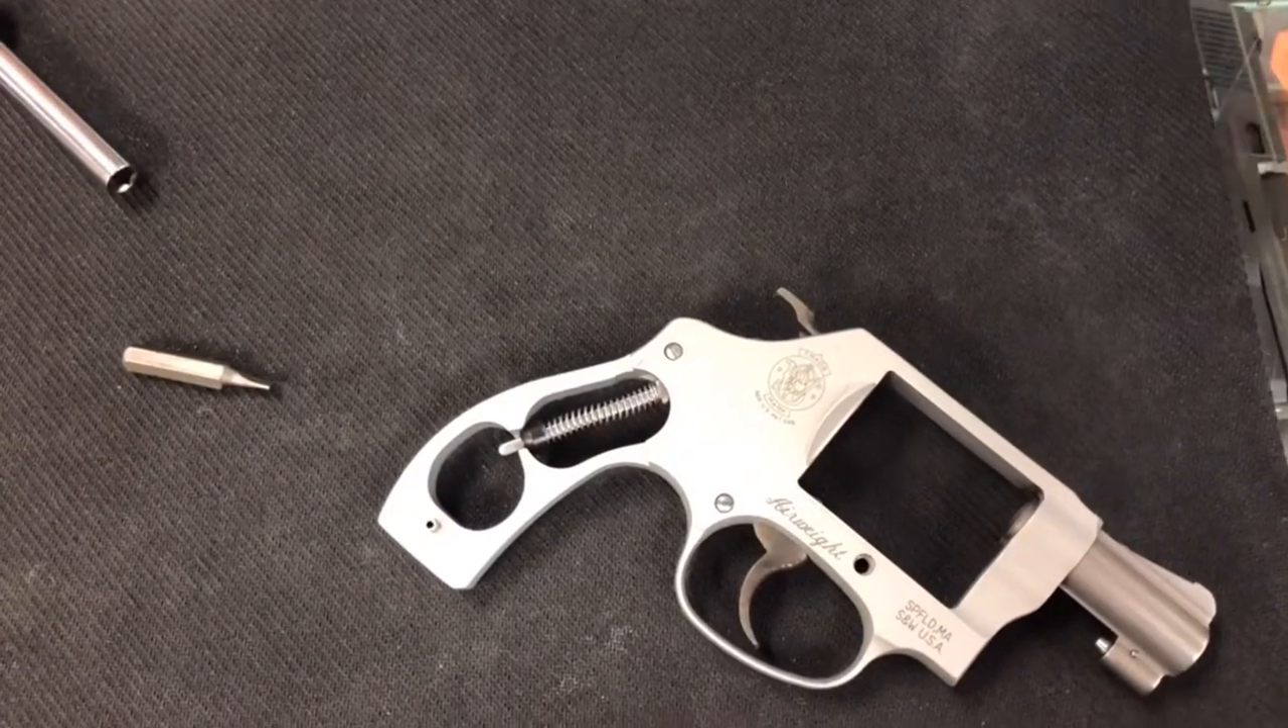So your trigger job is essentially done. All we have left to do is put your cylinder back in and, and your grips.